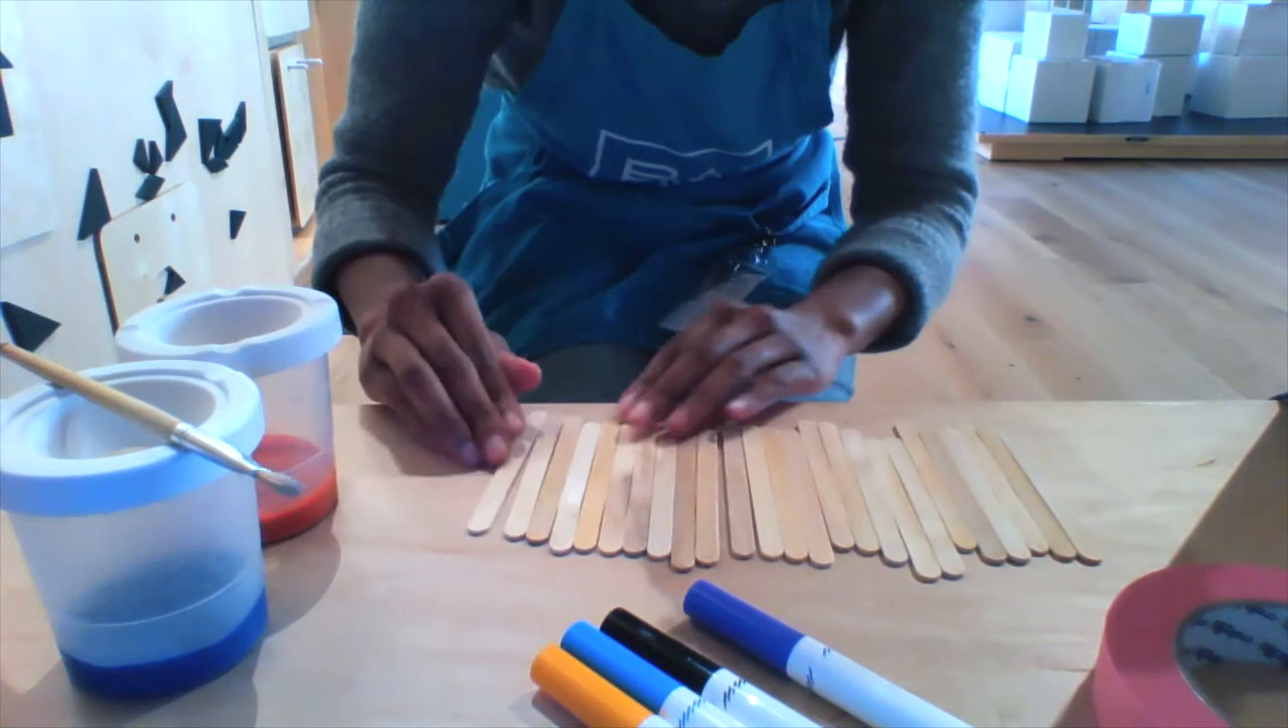To get started, line up the popsicle sticks on a flat surface, making sure they are touching and the ends are lined up evenly. Does that look nice and even? Looks like a few of the pieces have gotten a bit out of line.